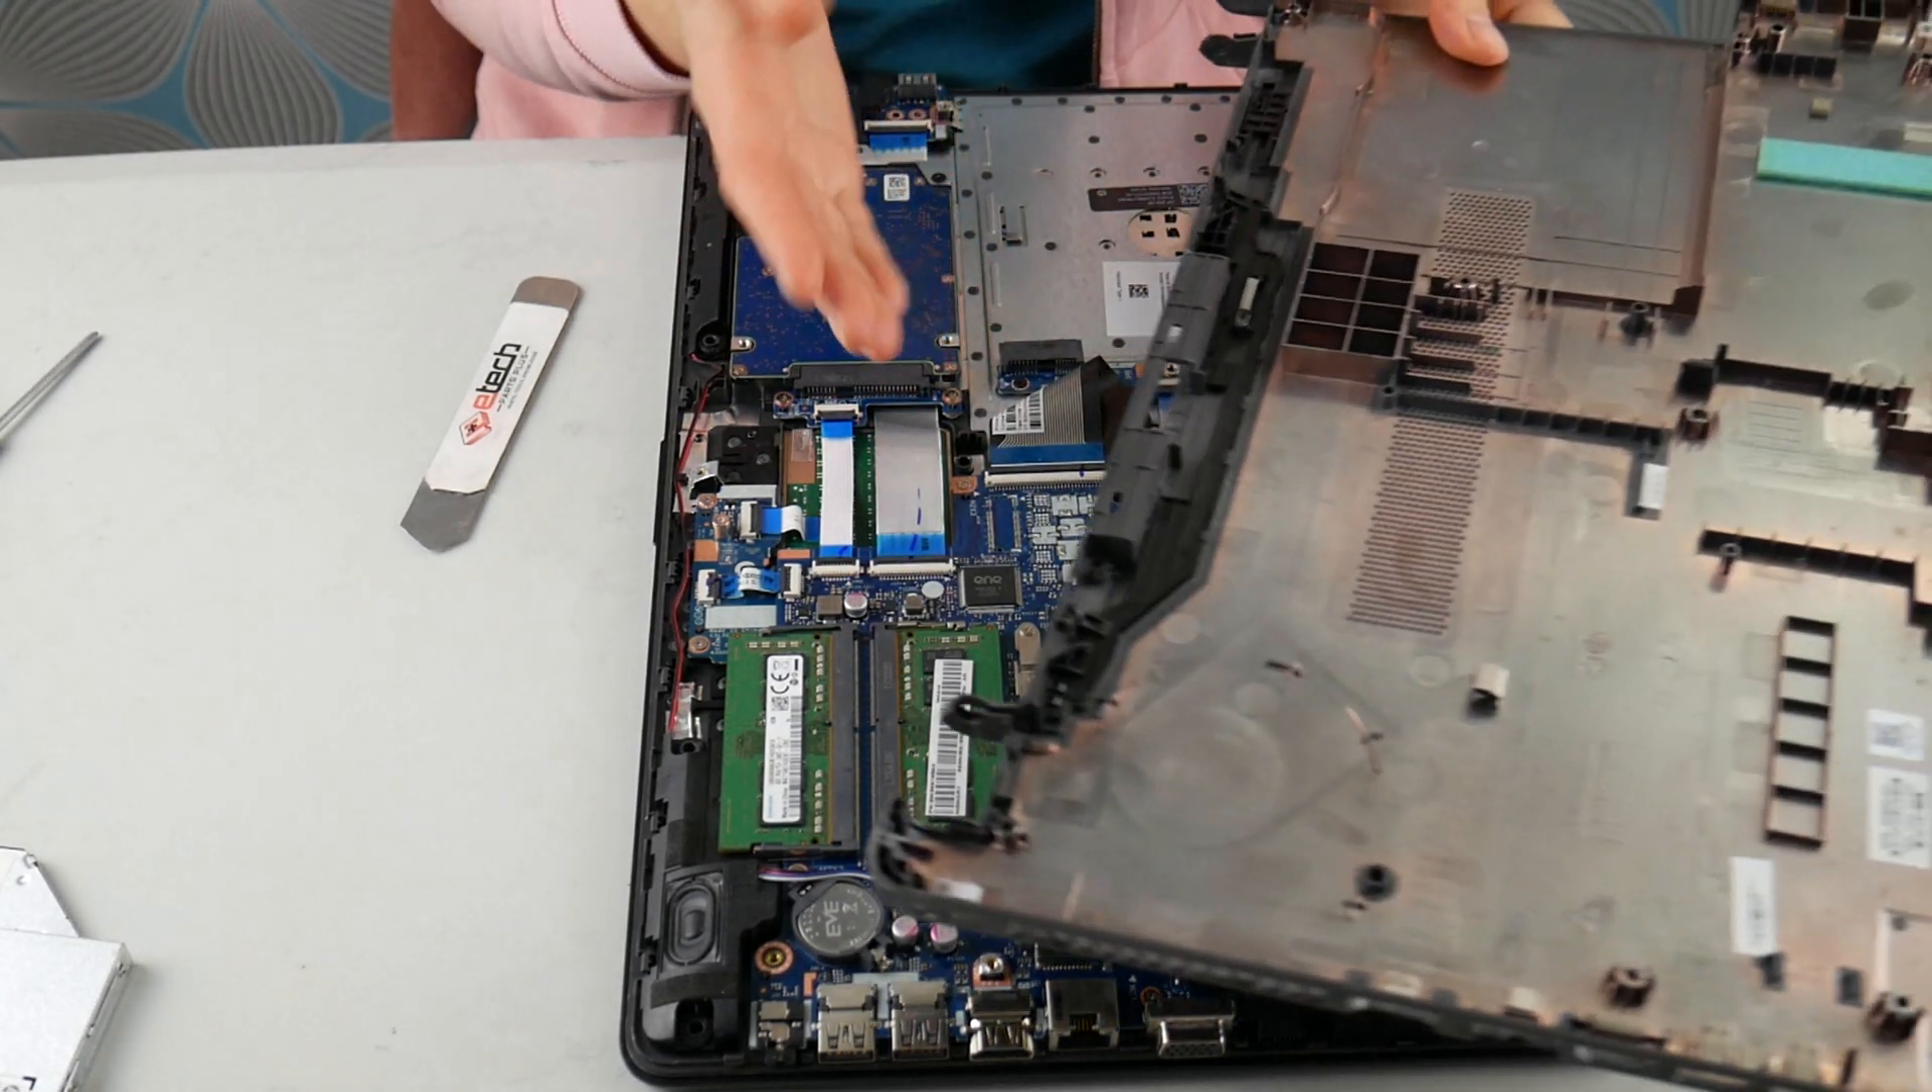So I removed the door. It pried off pretty easy.